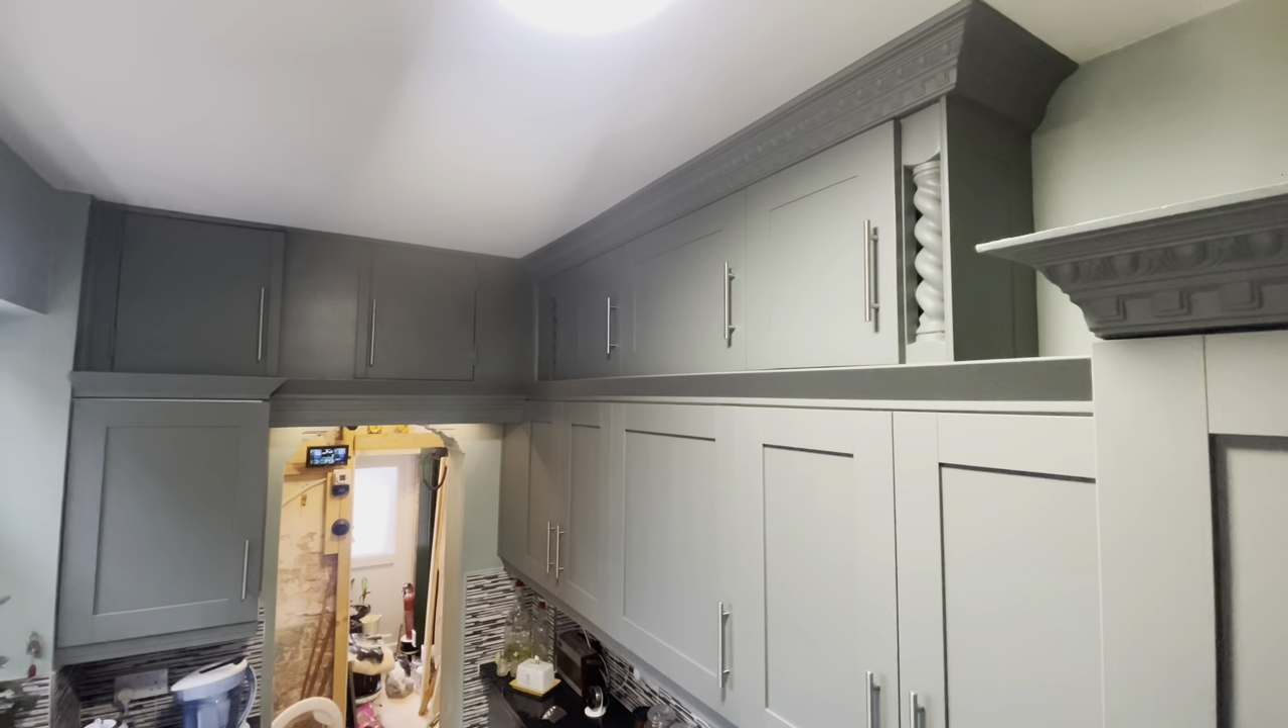Well there's the cupboard all finished now handles on painted.